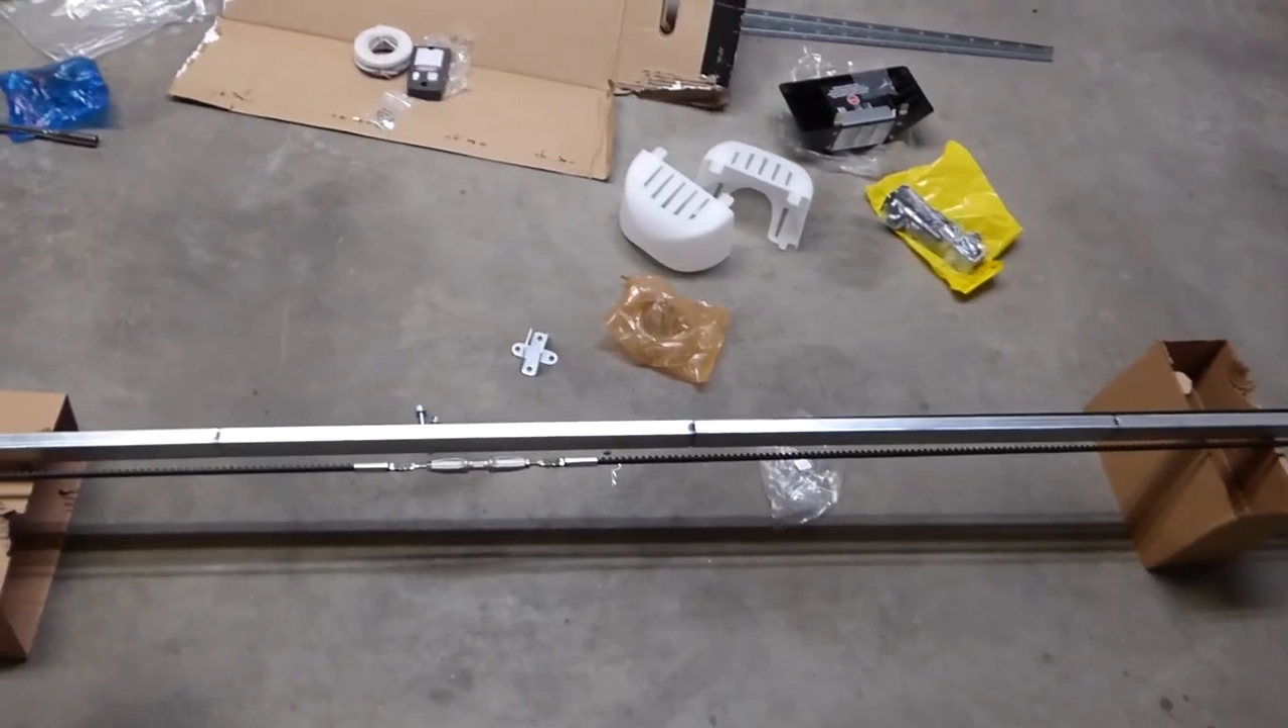This here is our assembled rail.